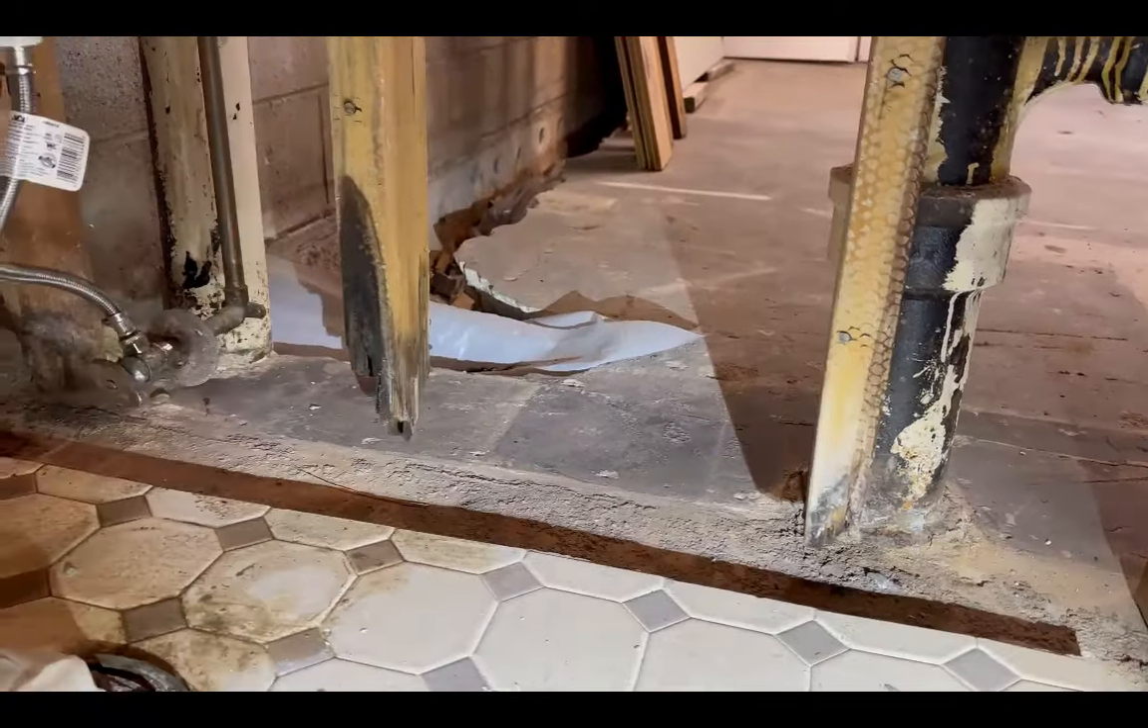Those studs are not touching the floor because the bottom plate completely rotted out. The mortar holding the tile up was holding the wall up as well.